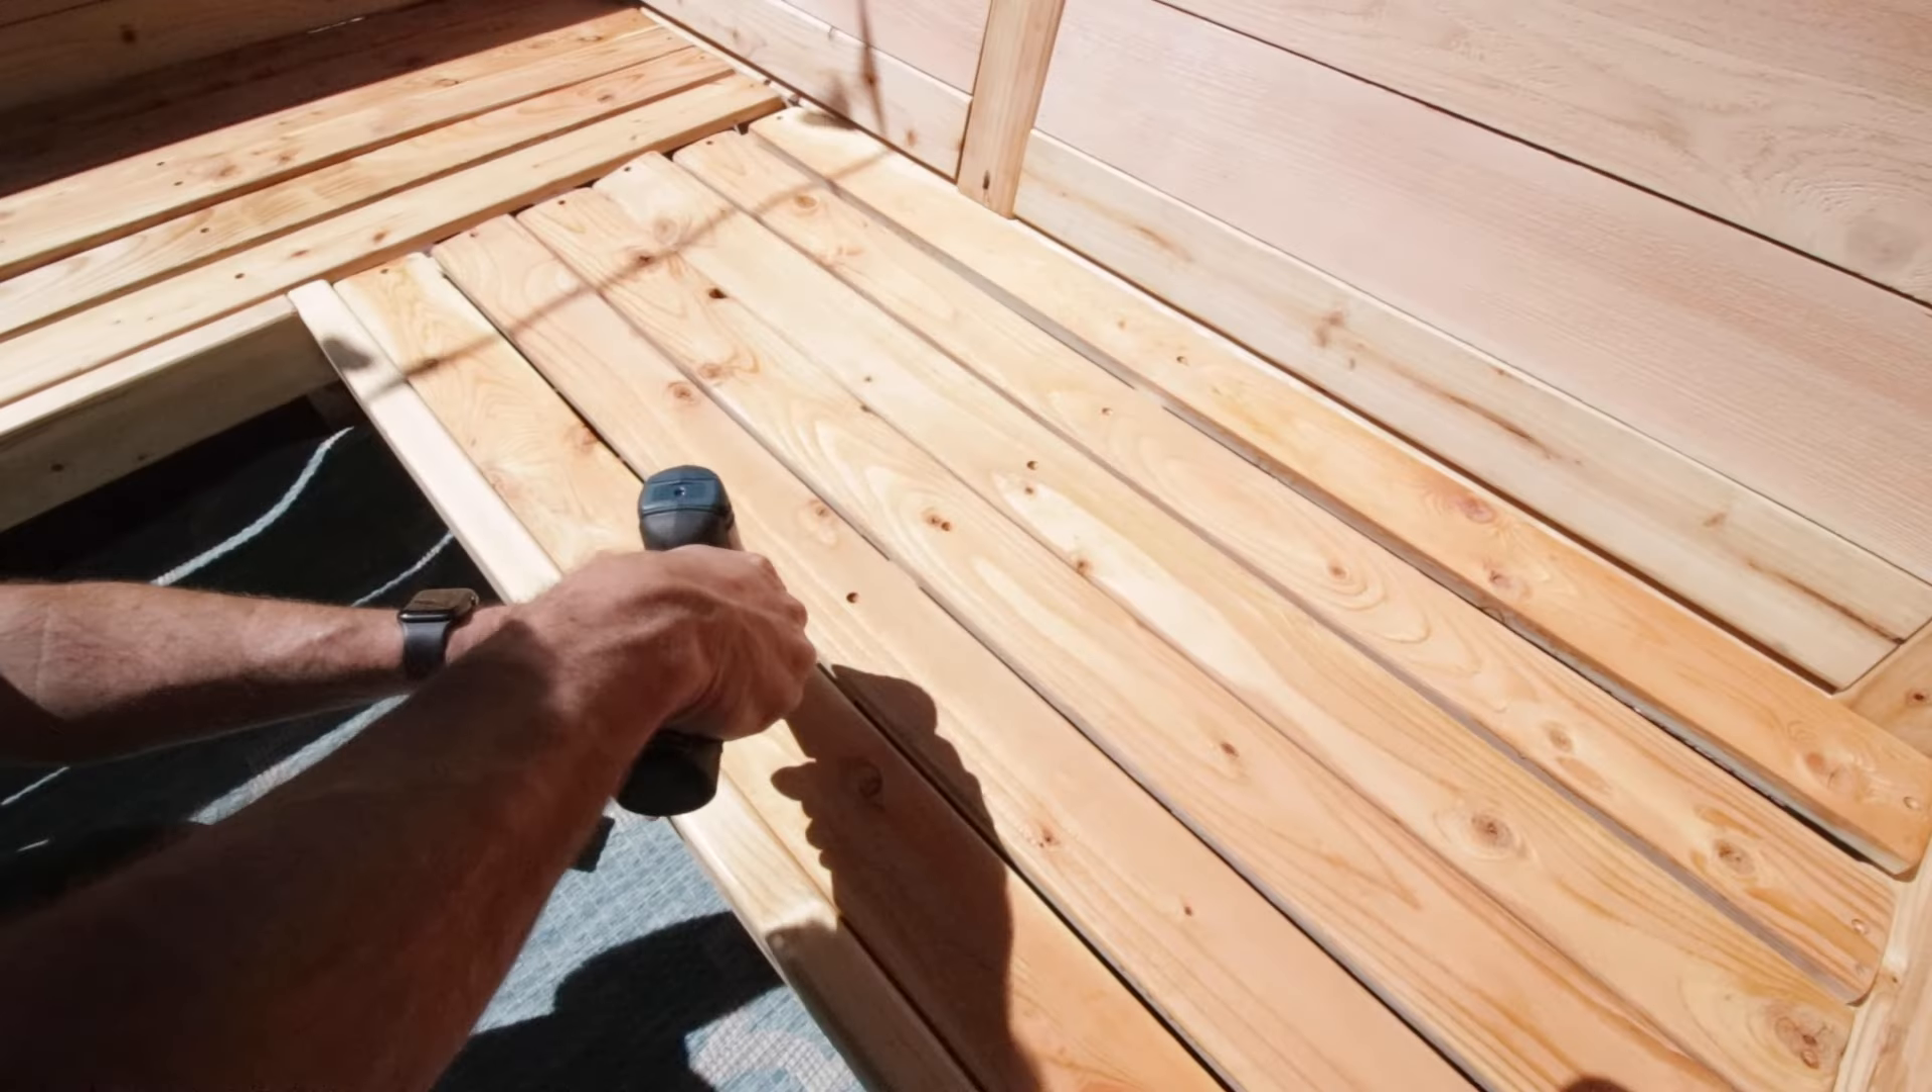Once that was done I then installed all of the seat slats, got them all nice and organized and then I just went around and screwed them in.